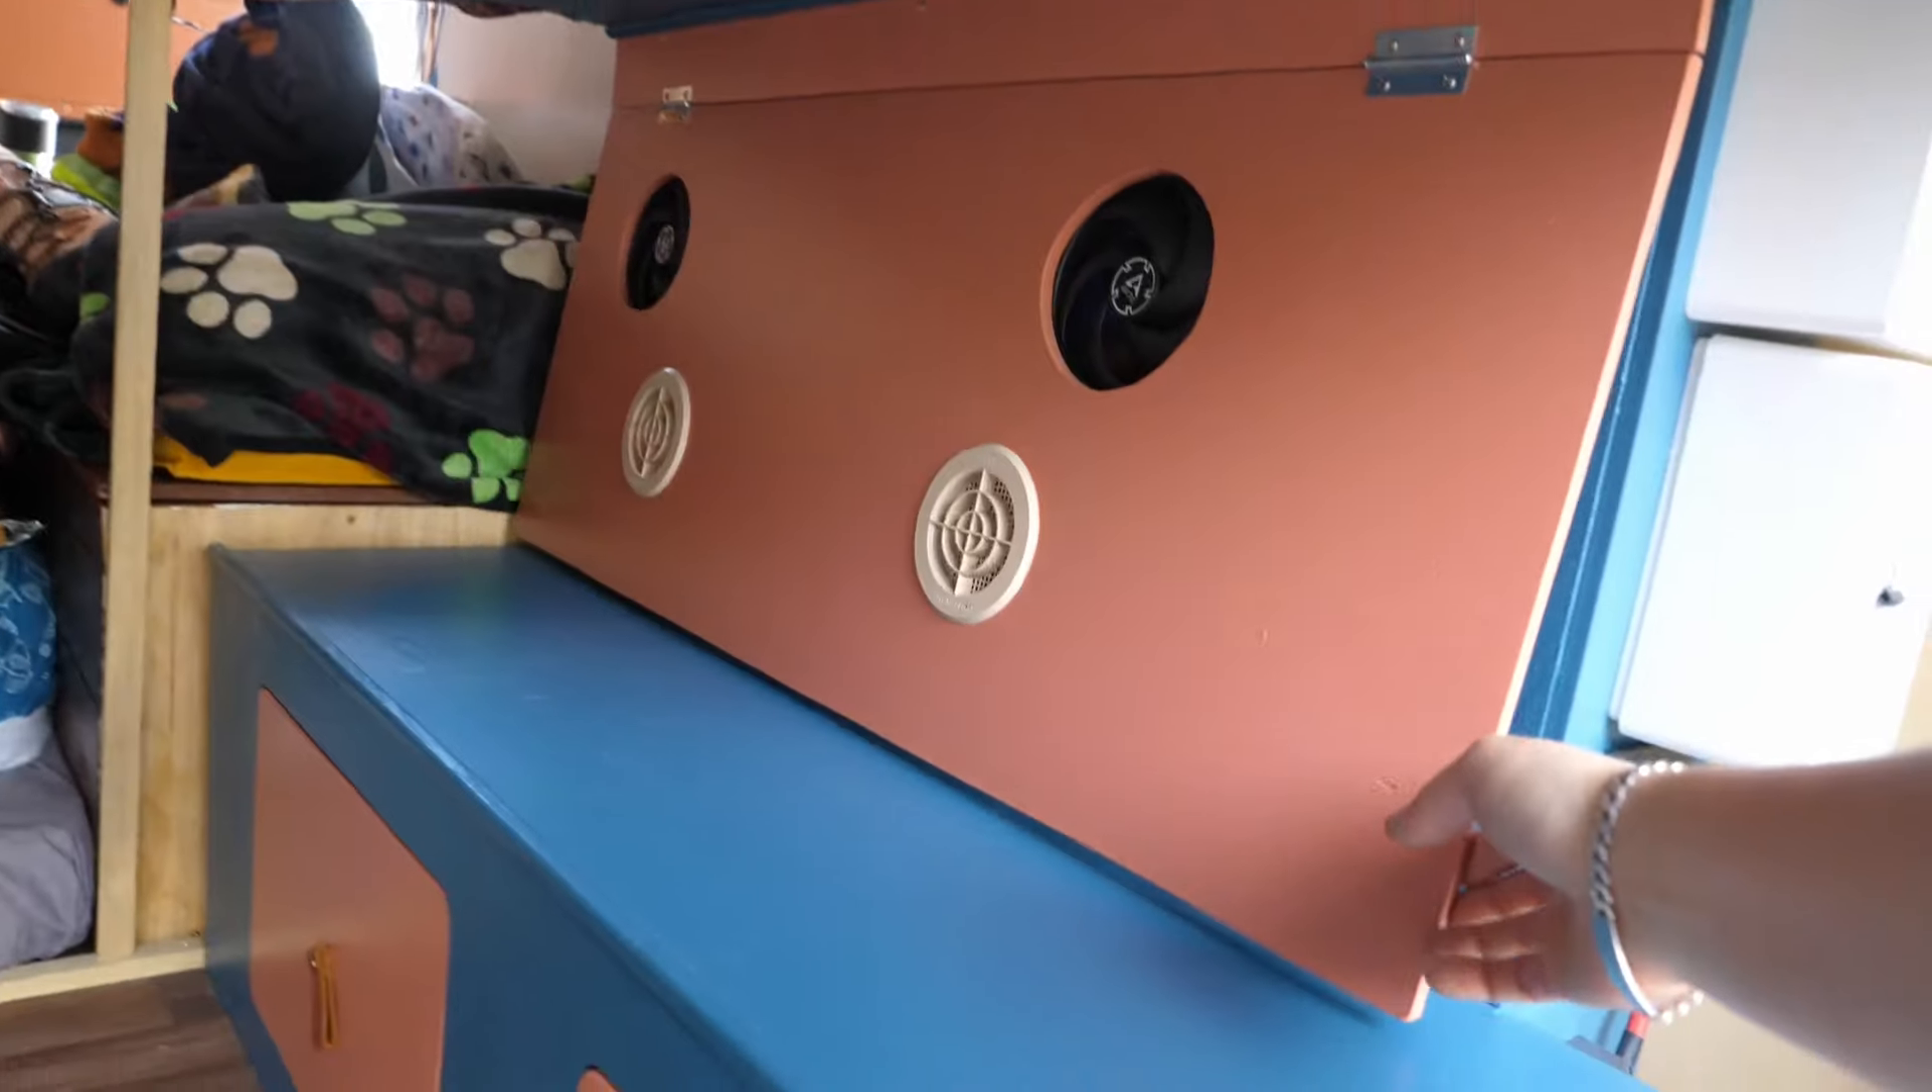Et voilà, la nouvelle porte est mise en place.